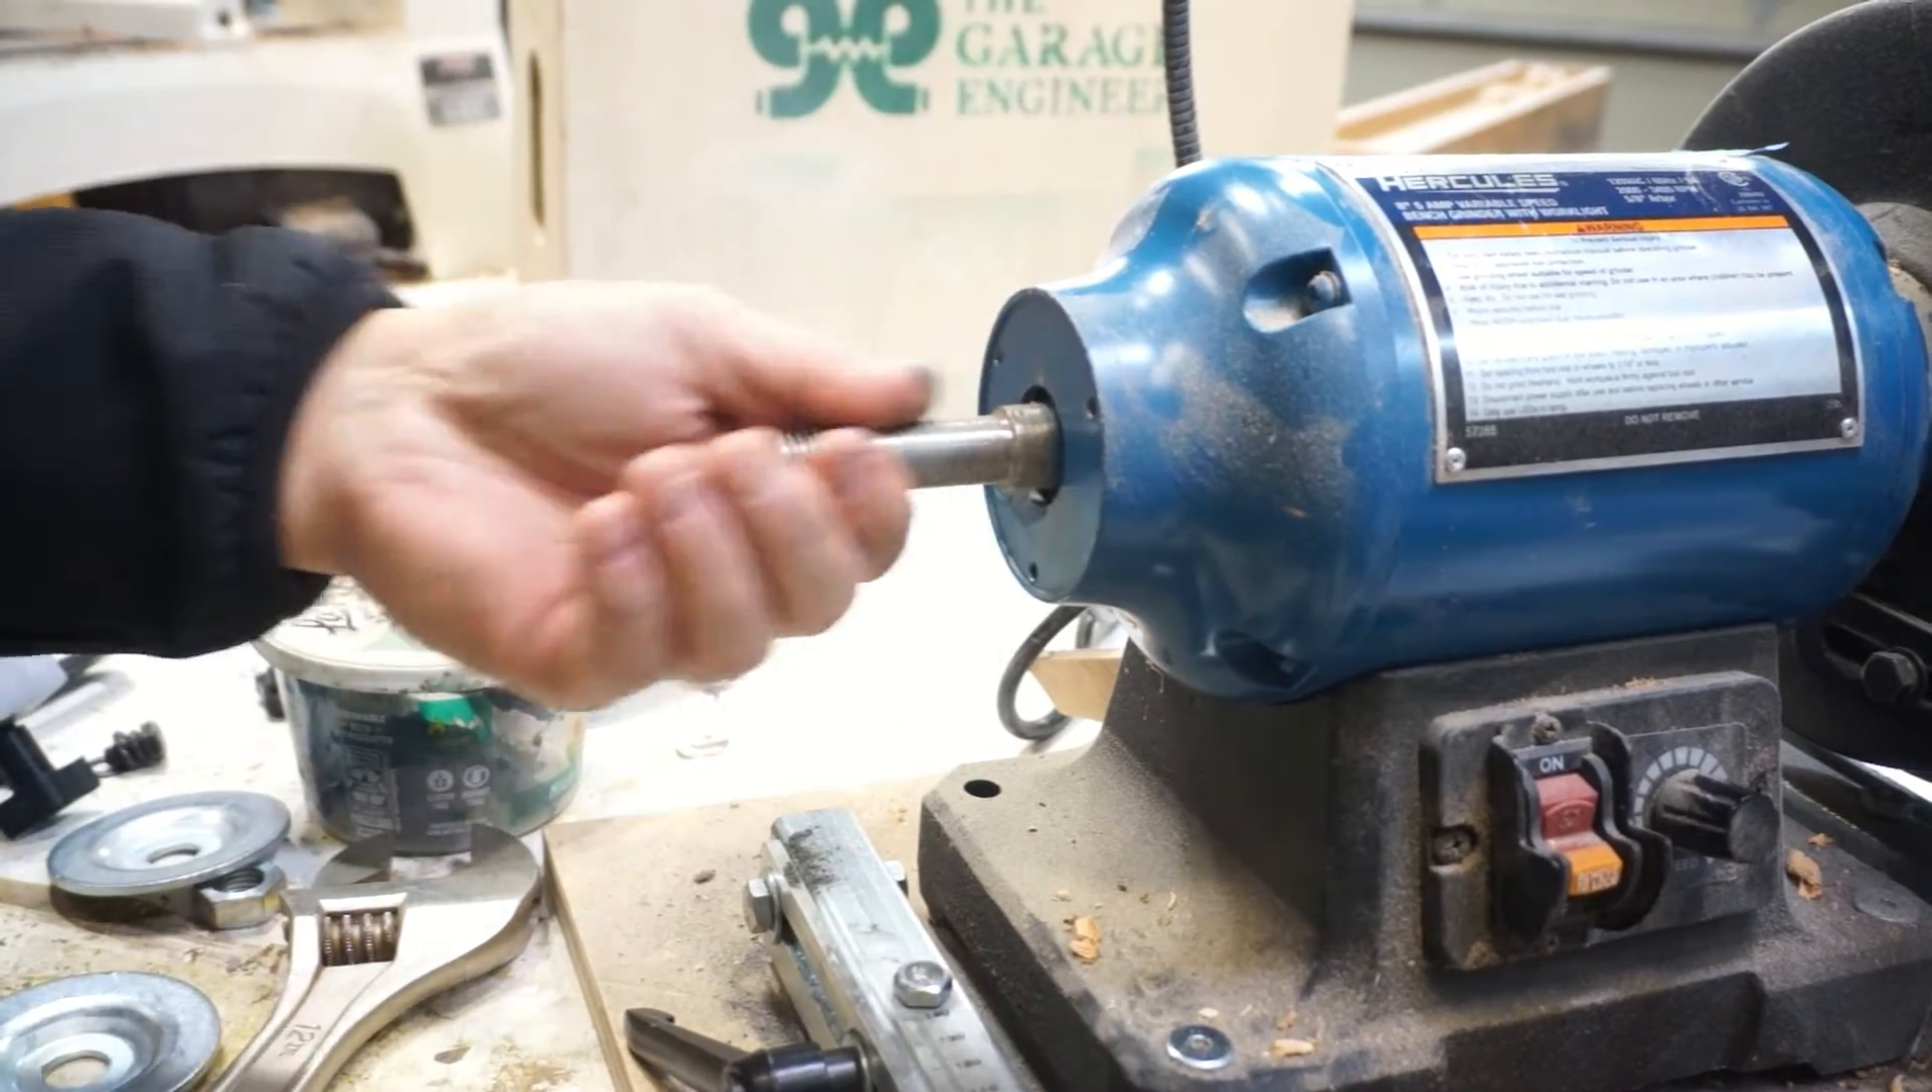So now we've got the grinder down to the arbor.